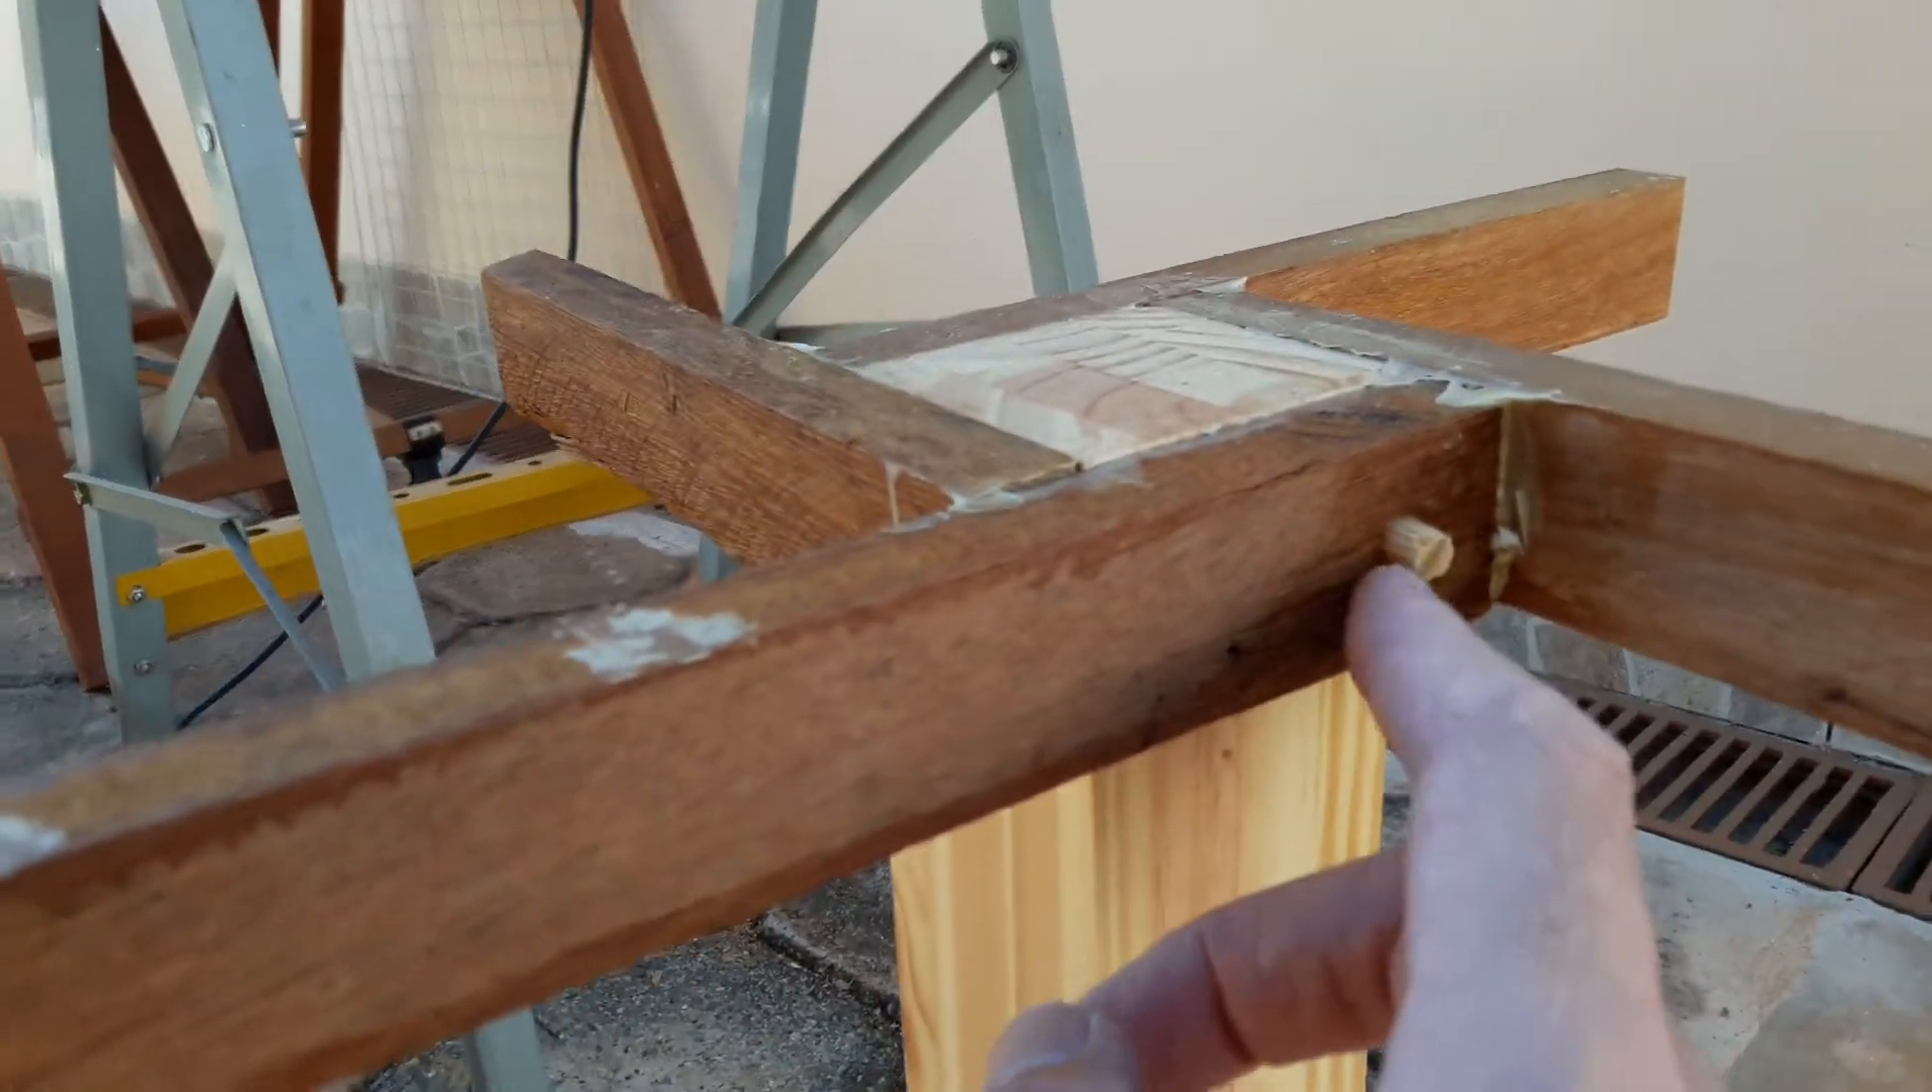Eu fiz a parte de cima, onde vai ficar a base, já tá colada, já botei o tarugo de madeira colado.